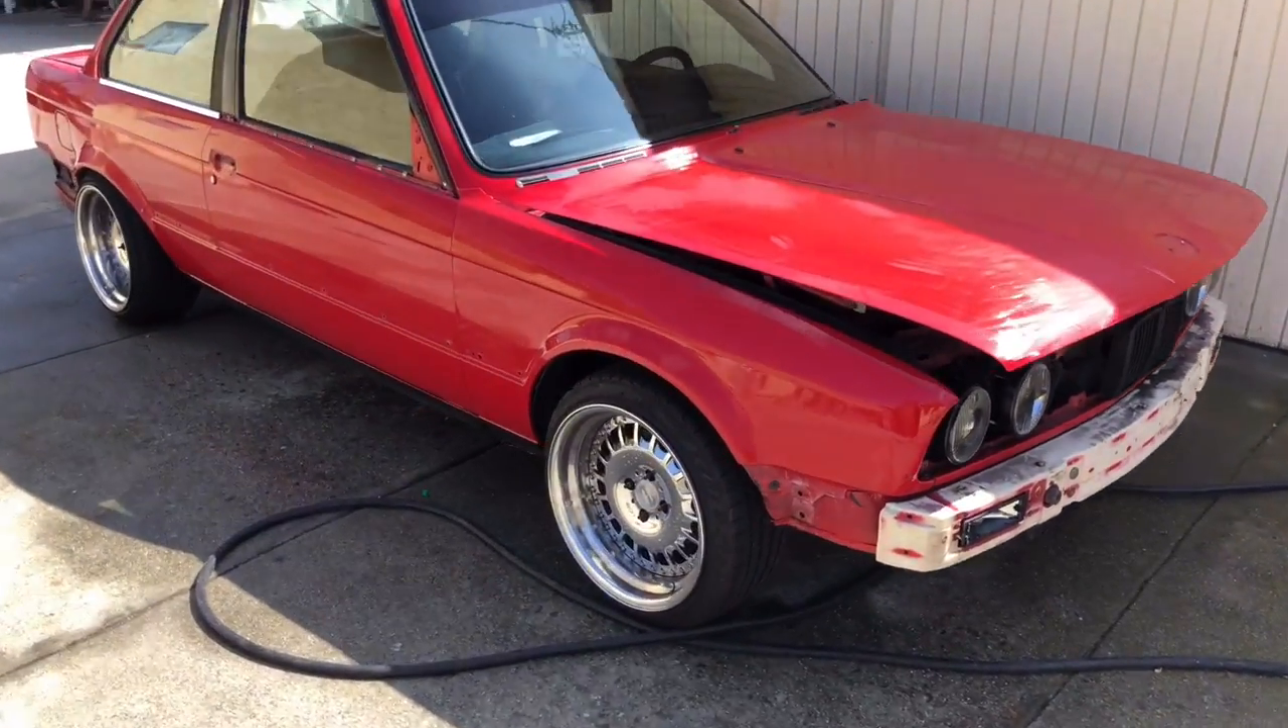We have everything removed mirrors all the chrome trims.